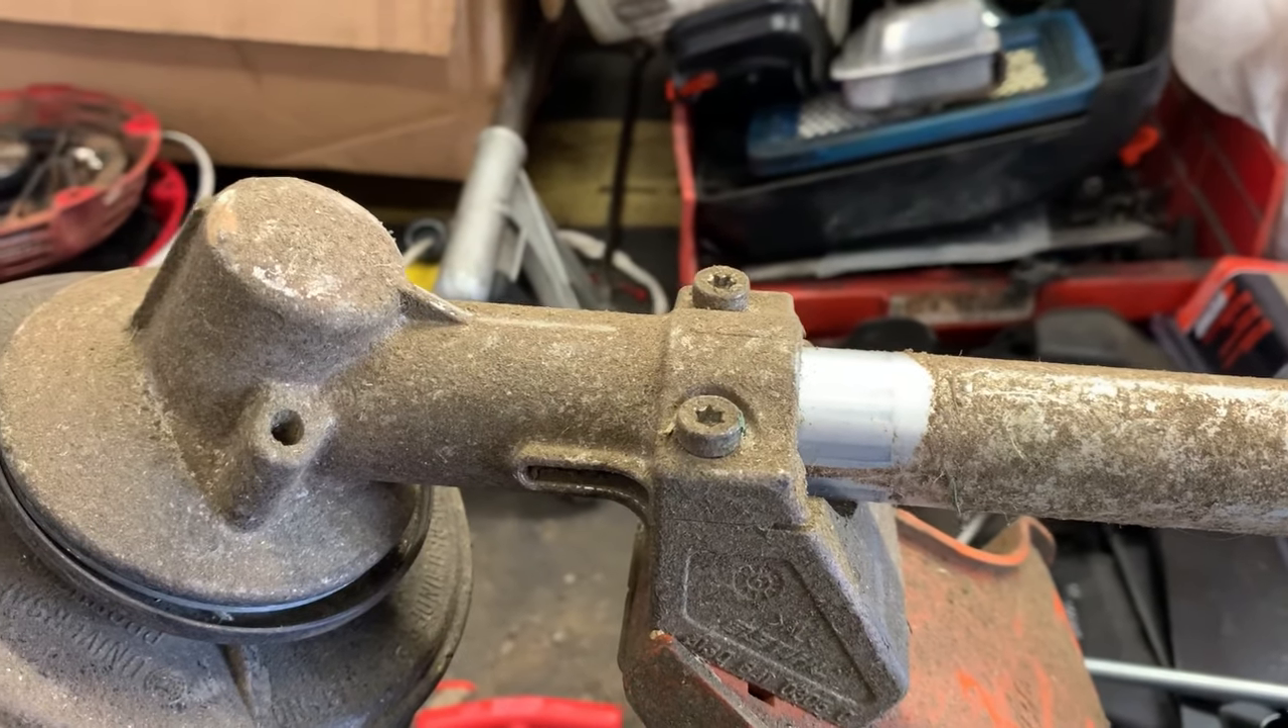This head assembly has walked down the shaft about an inch.